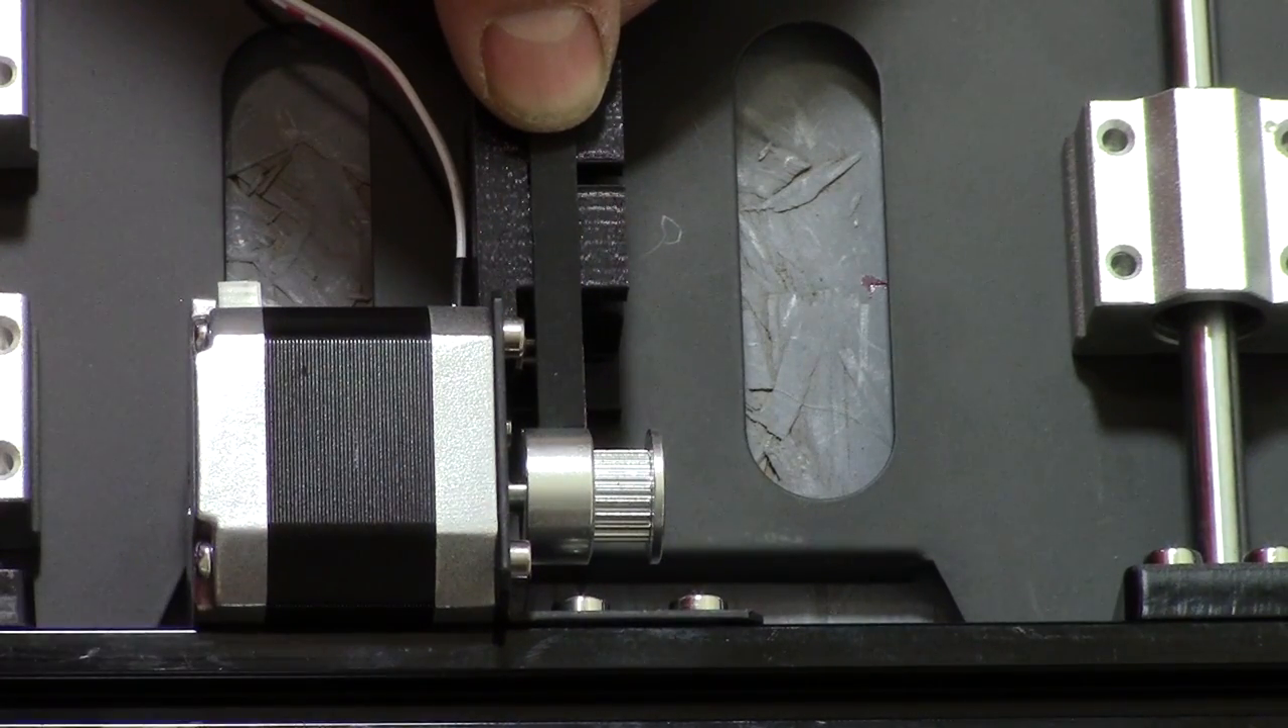So down here at the motor end, if I line my belt up at the bottom of the slot where it's going to go in, now you can see that this is off by a pretty fair amount.